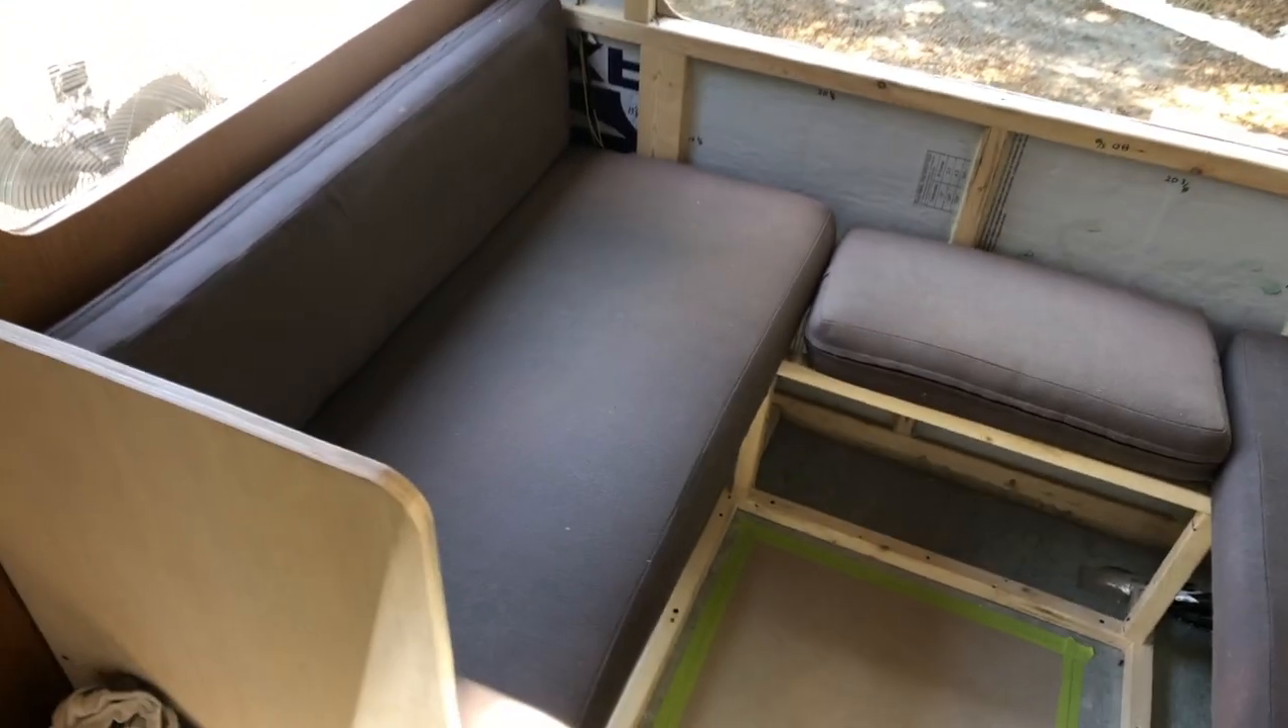So here's a better shot of your partitions here matching on each side and you can see obviously we've got most of the rear dinette framed out.